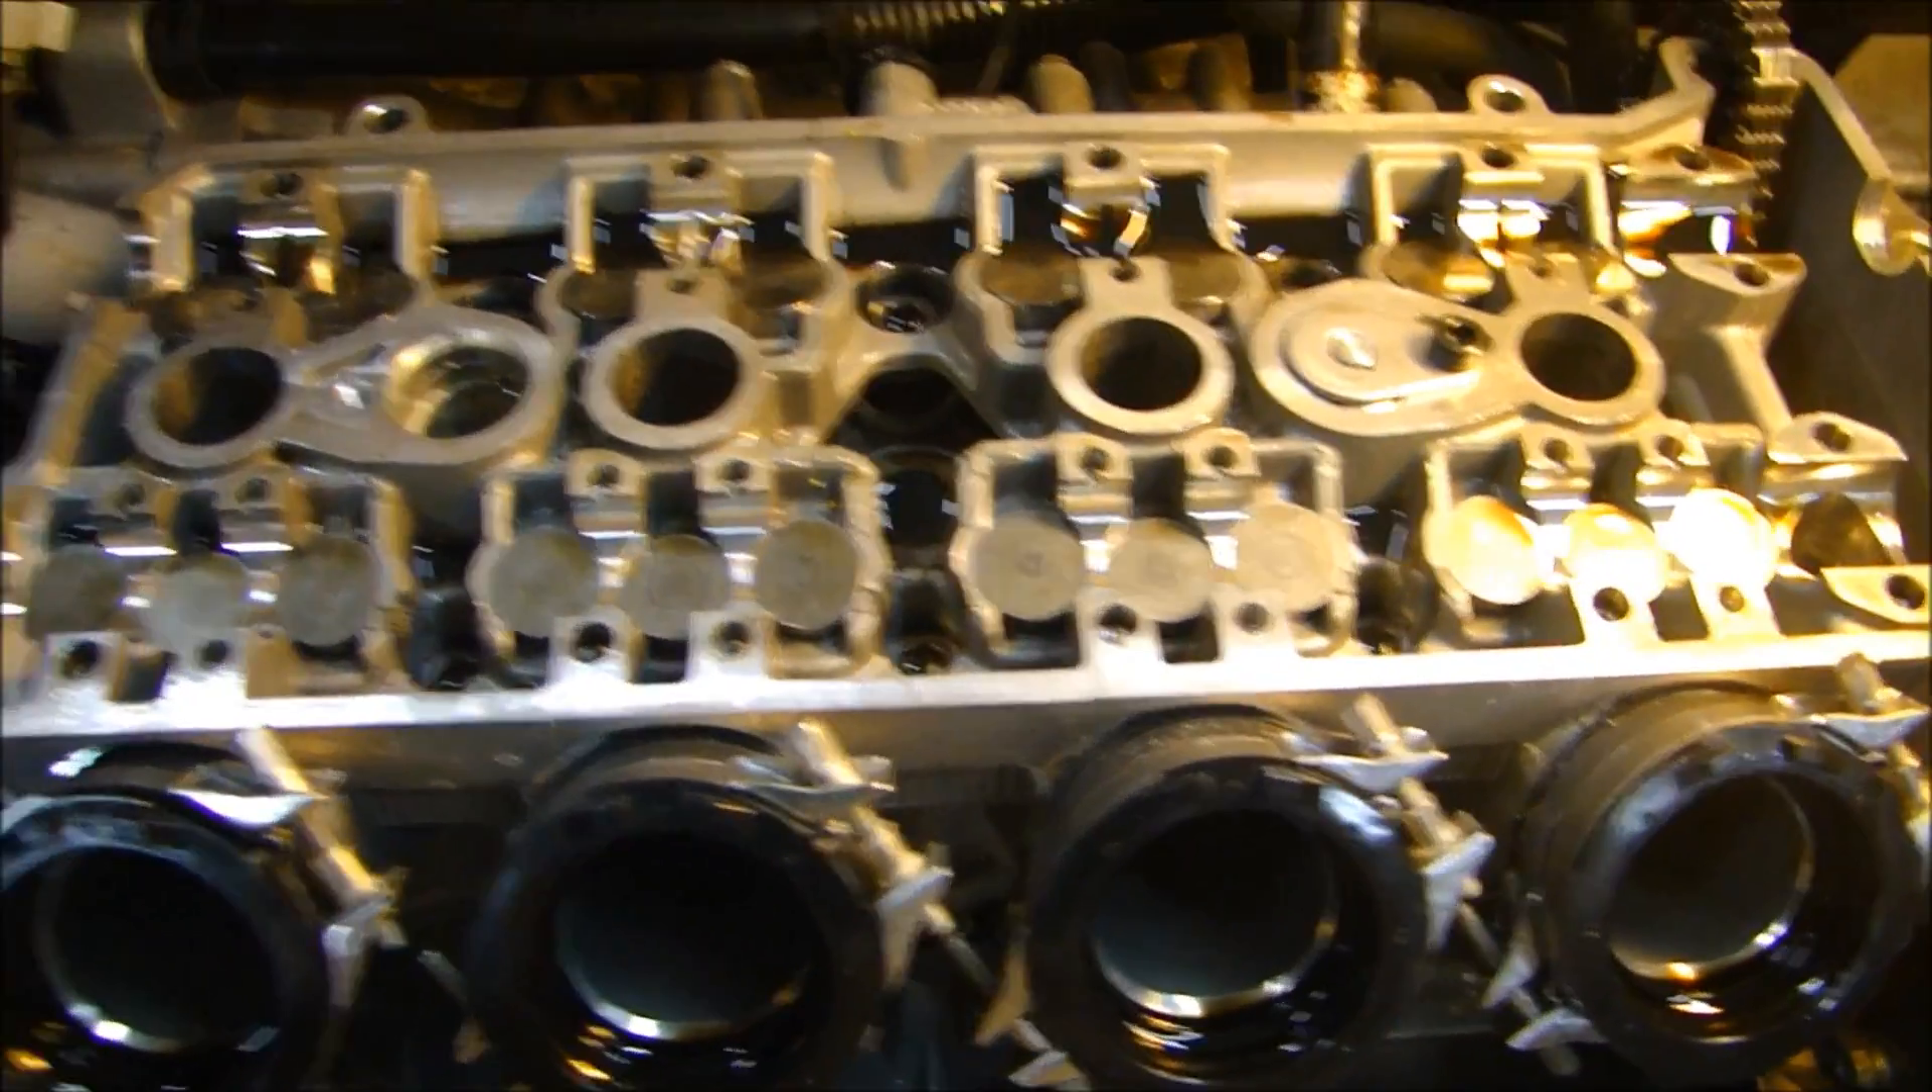Okay. I have the camshafts out.